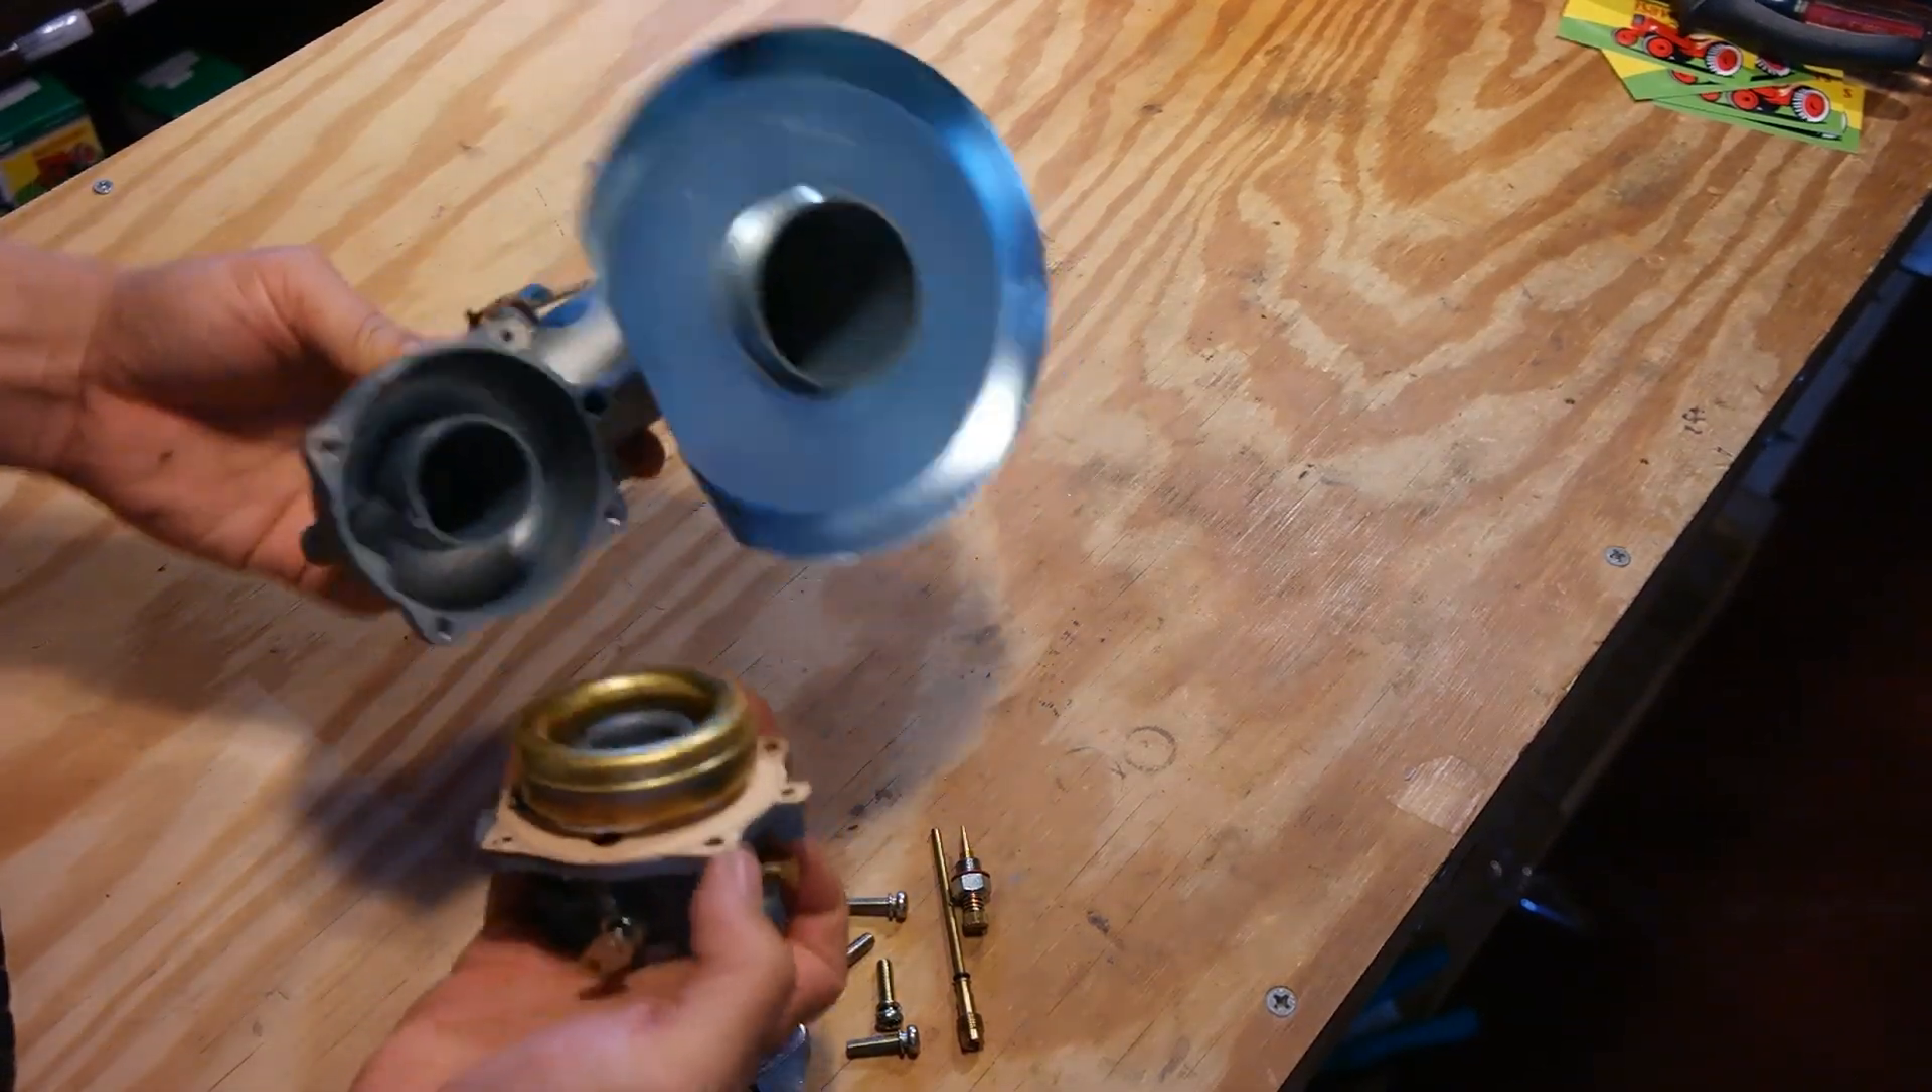Now we've split the carburetor into two pieces.